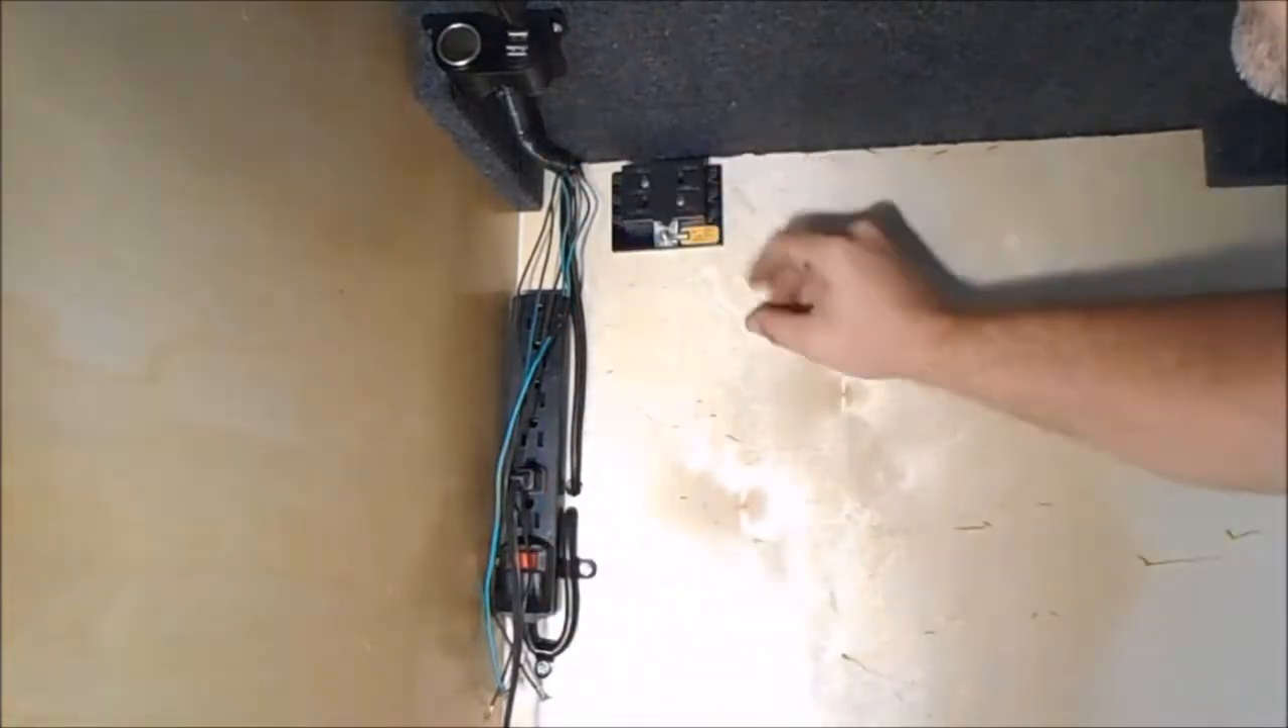We got a nice little fuse box in there now.